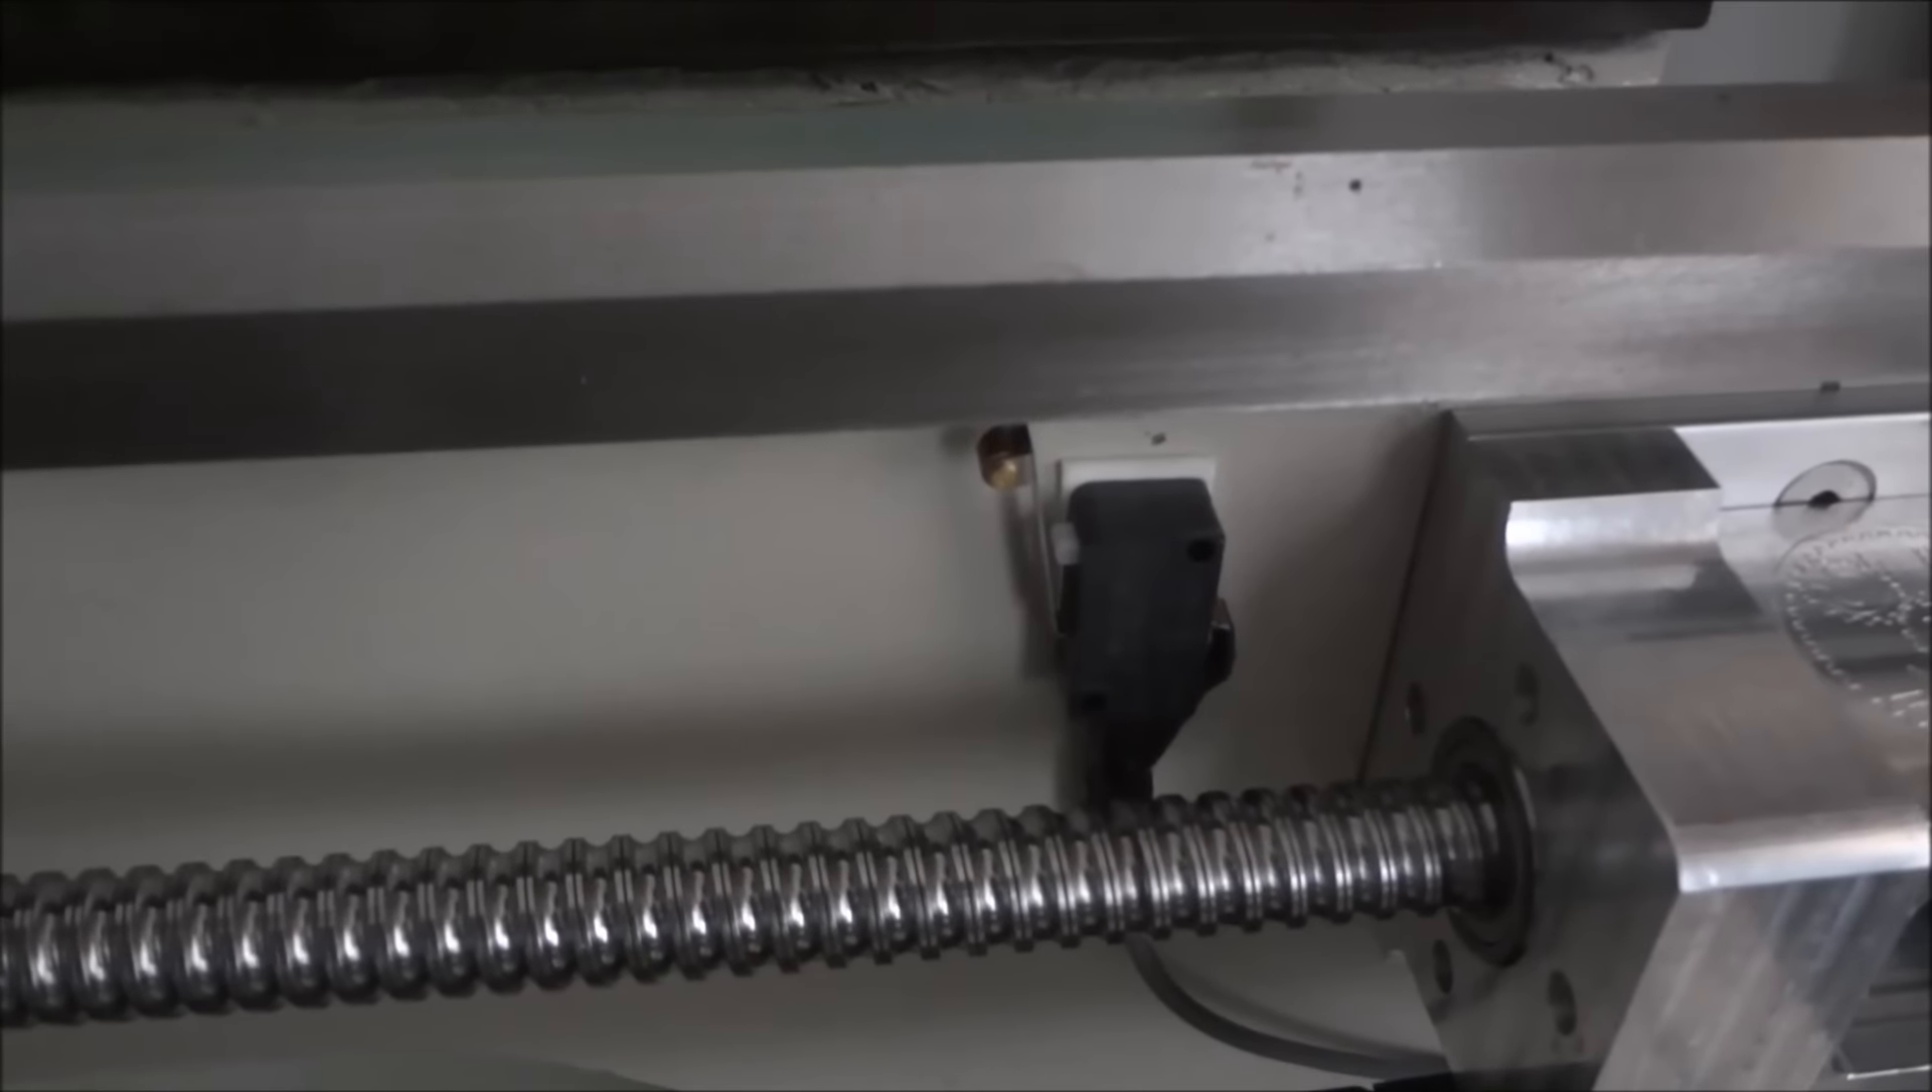The limit switch for the Z axis I just used some 3M double sided sticky tape and stuck it on there it's really secure.